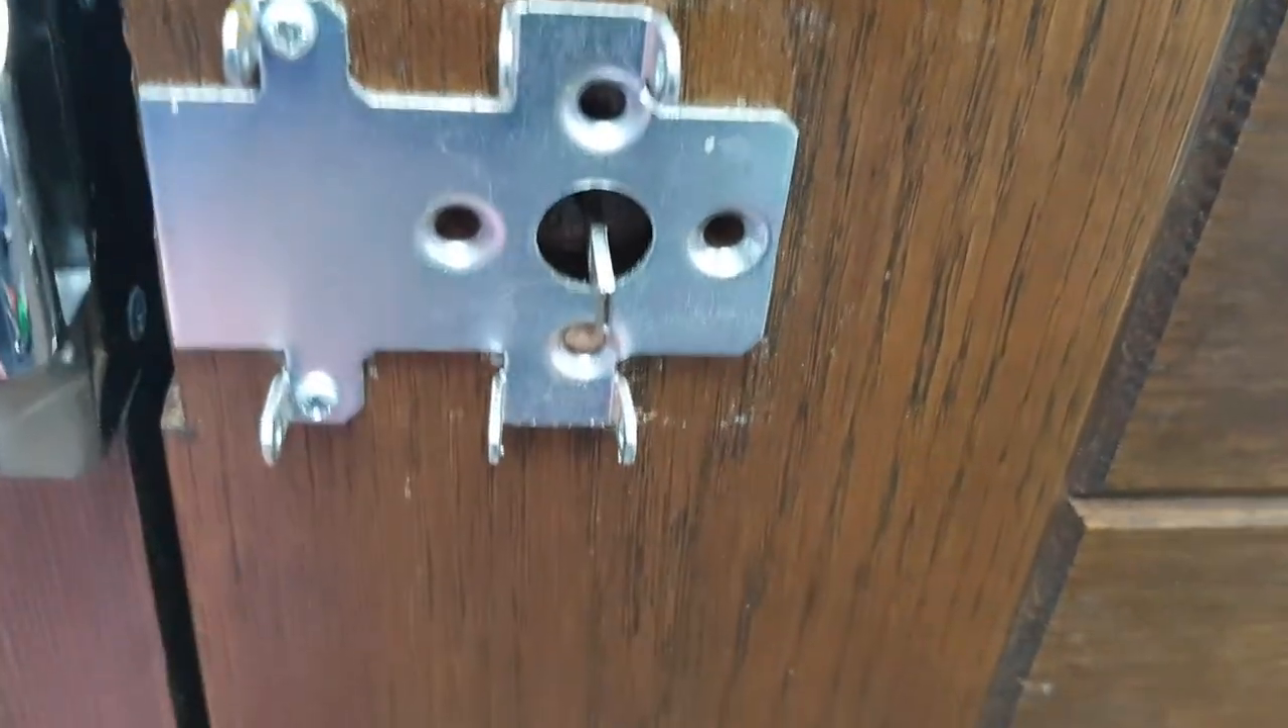These two screws remaining in the in the fixing plate are holding this plate to the door. Otherwise, it would drop to the floor.